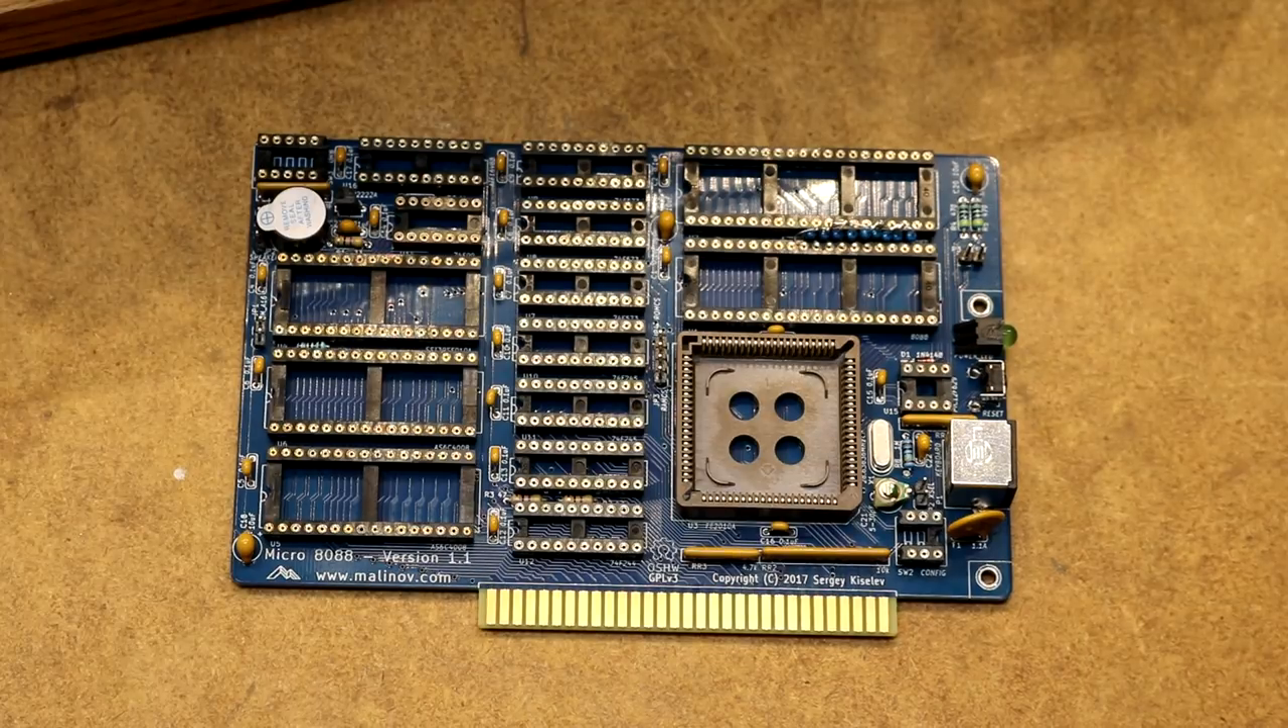I haven't plugged in the chips into the sockets yet.